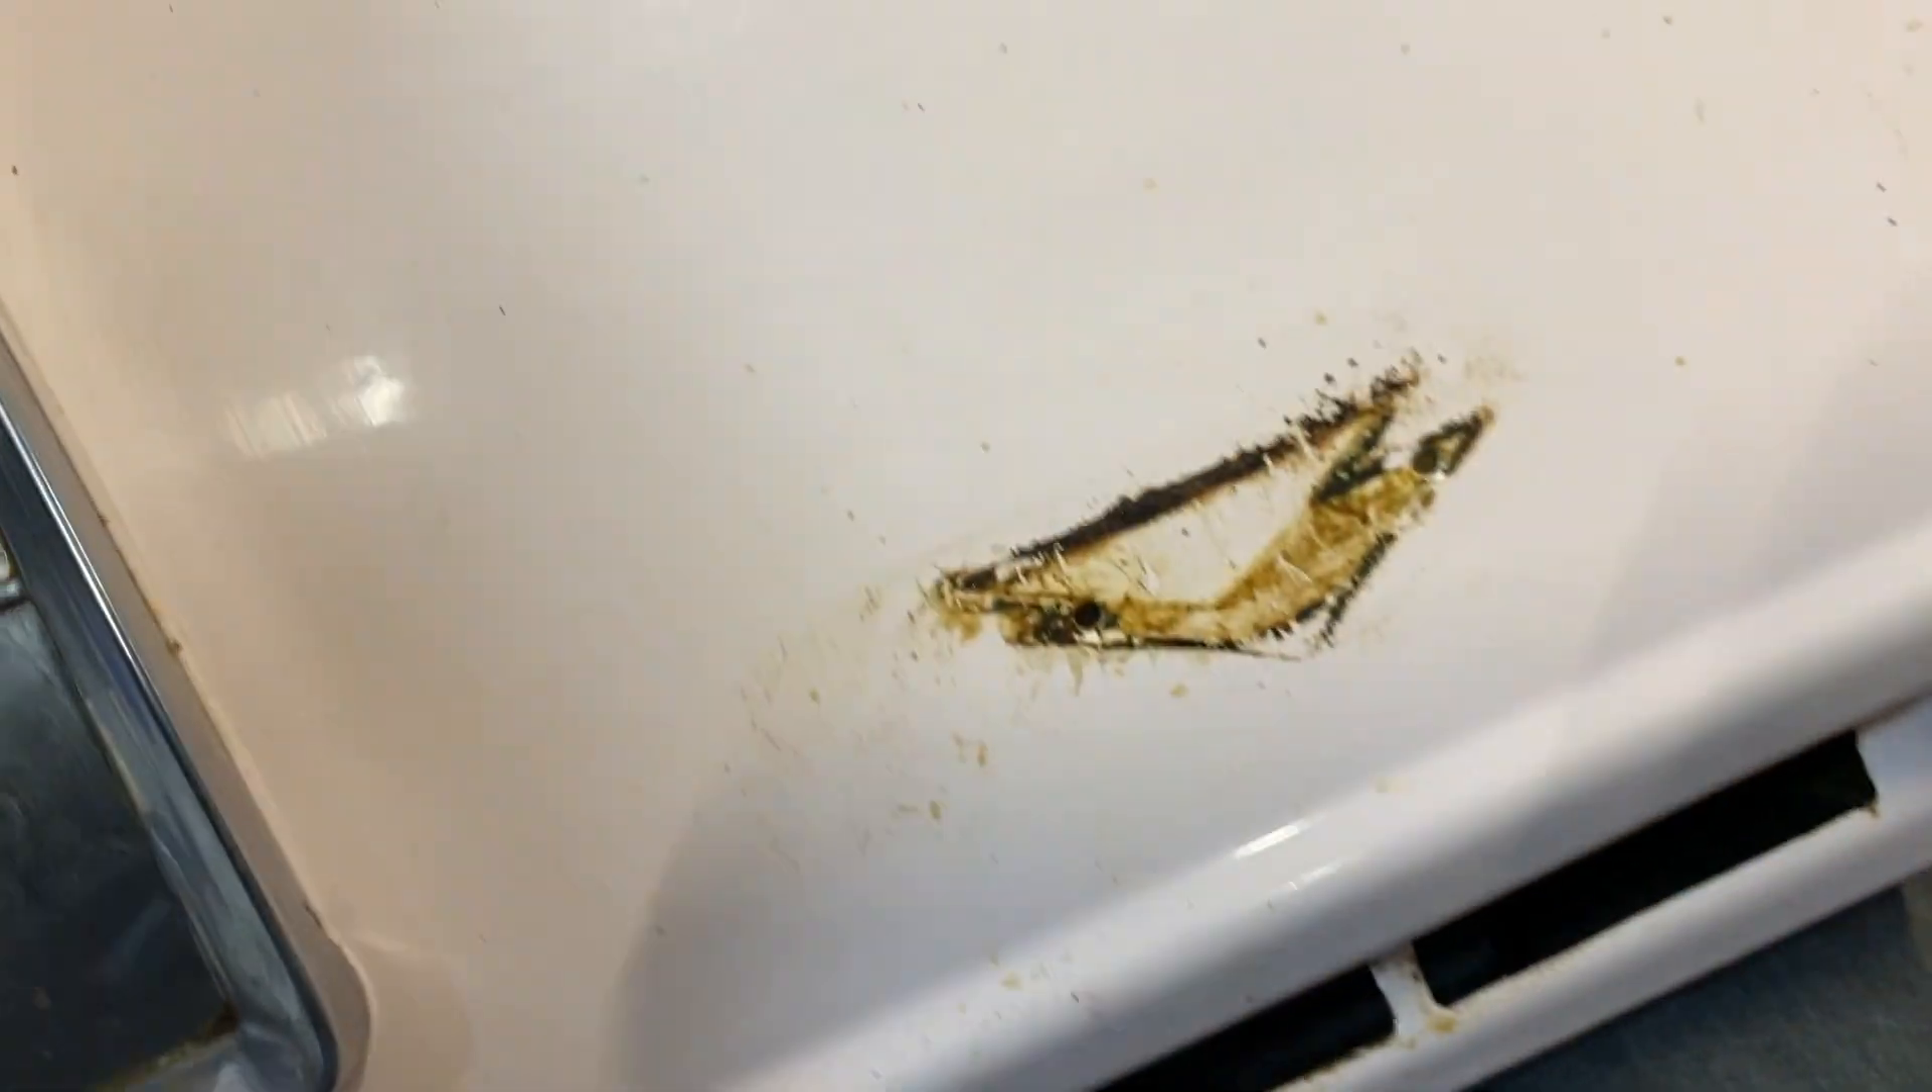Okay, I just pulled the badge off.